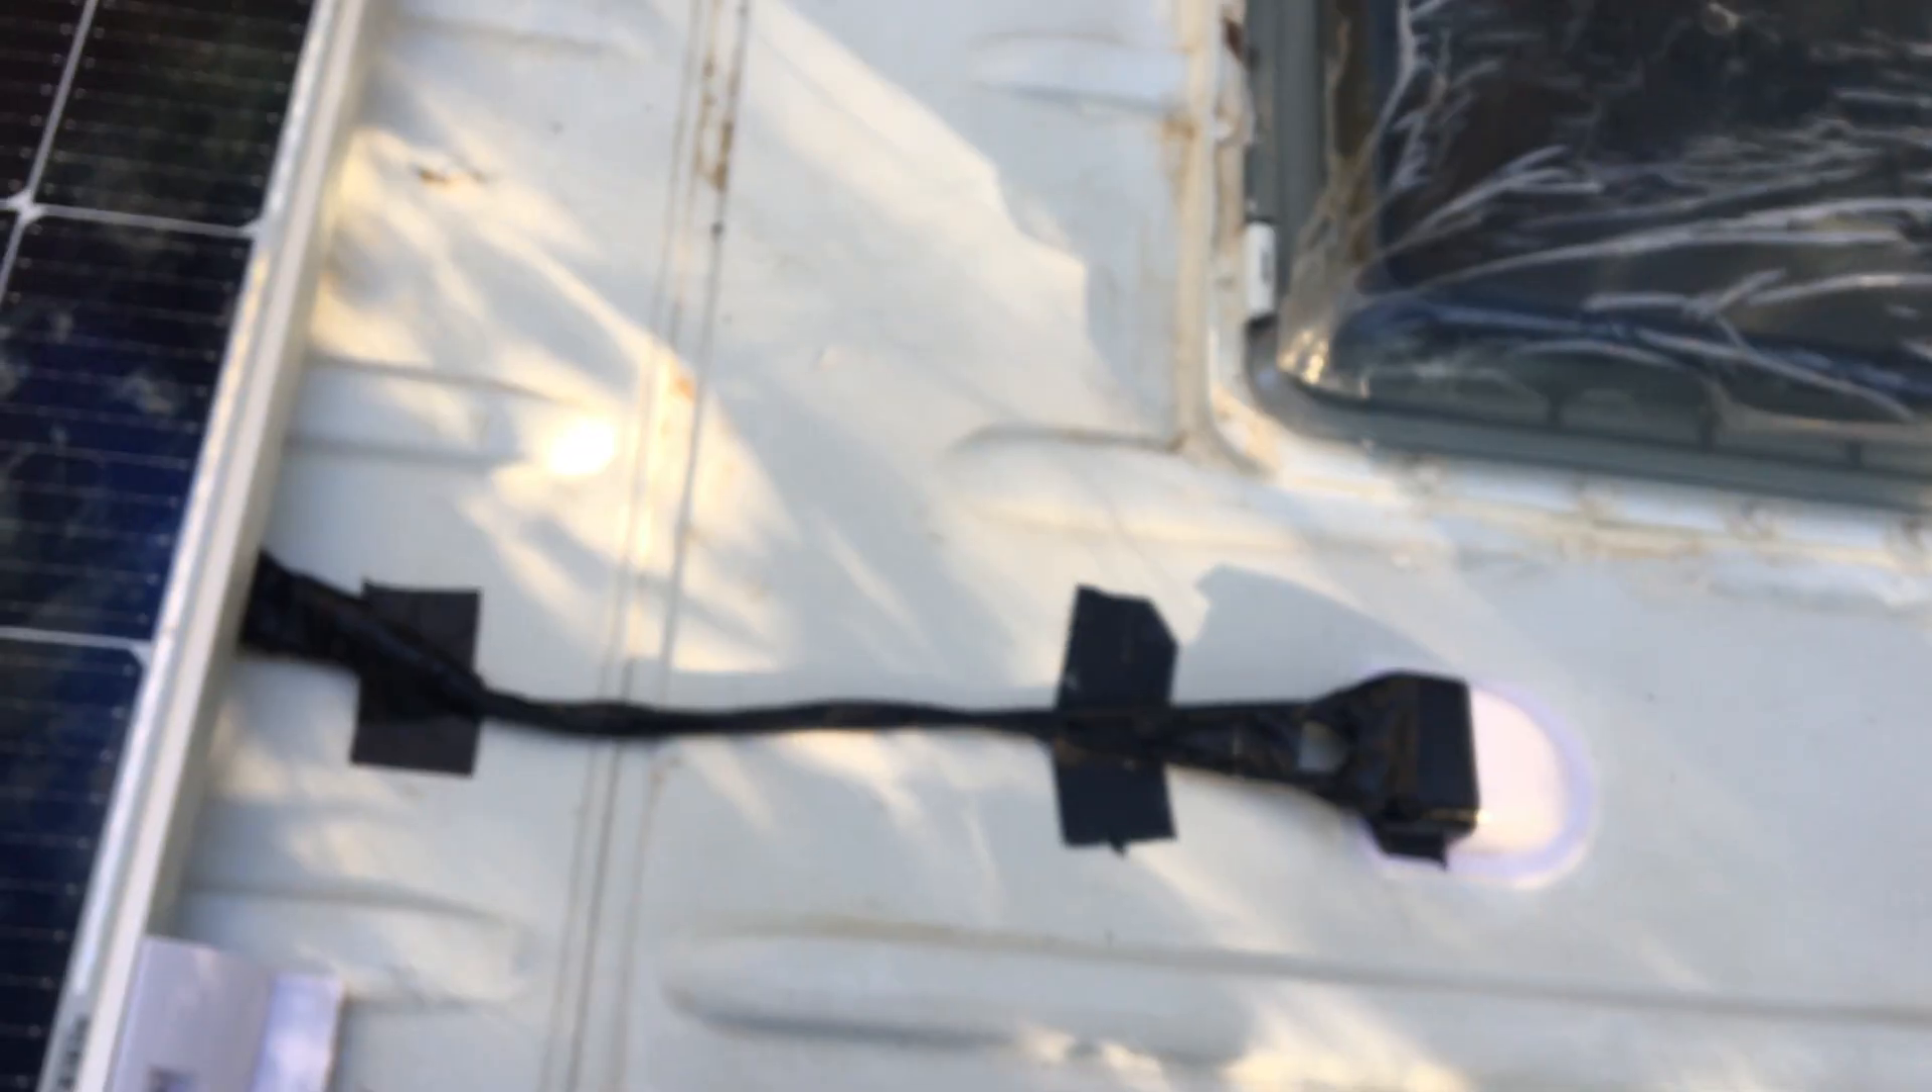He puesto cinta americana para proteger los cables Para que queden fijos y no estén en movimiento.